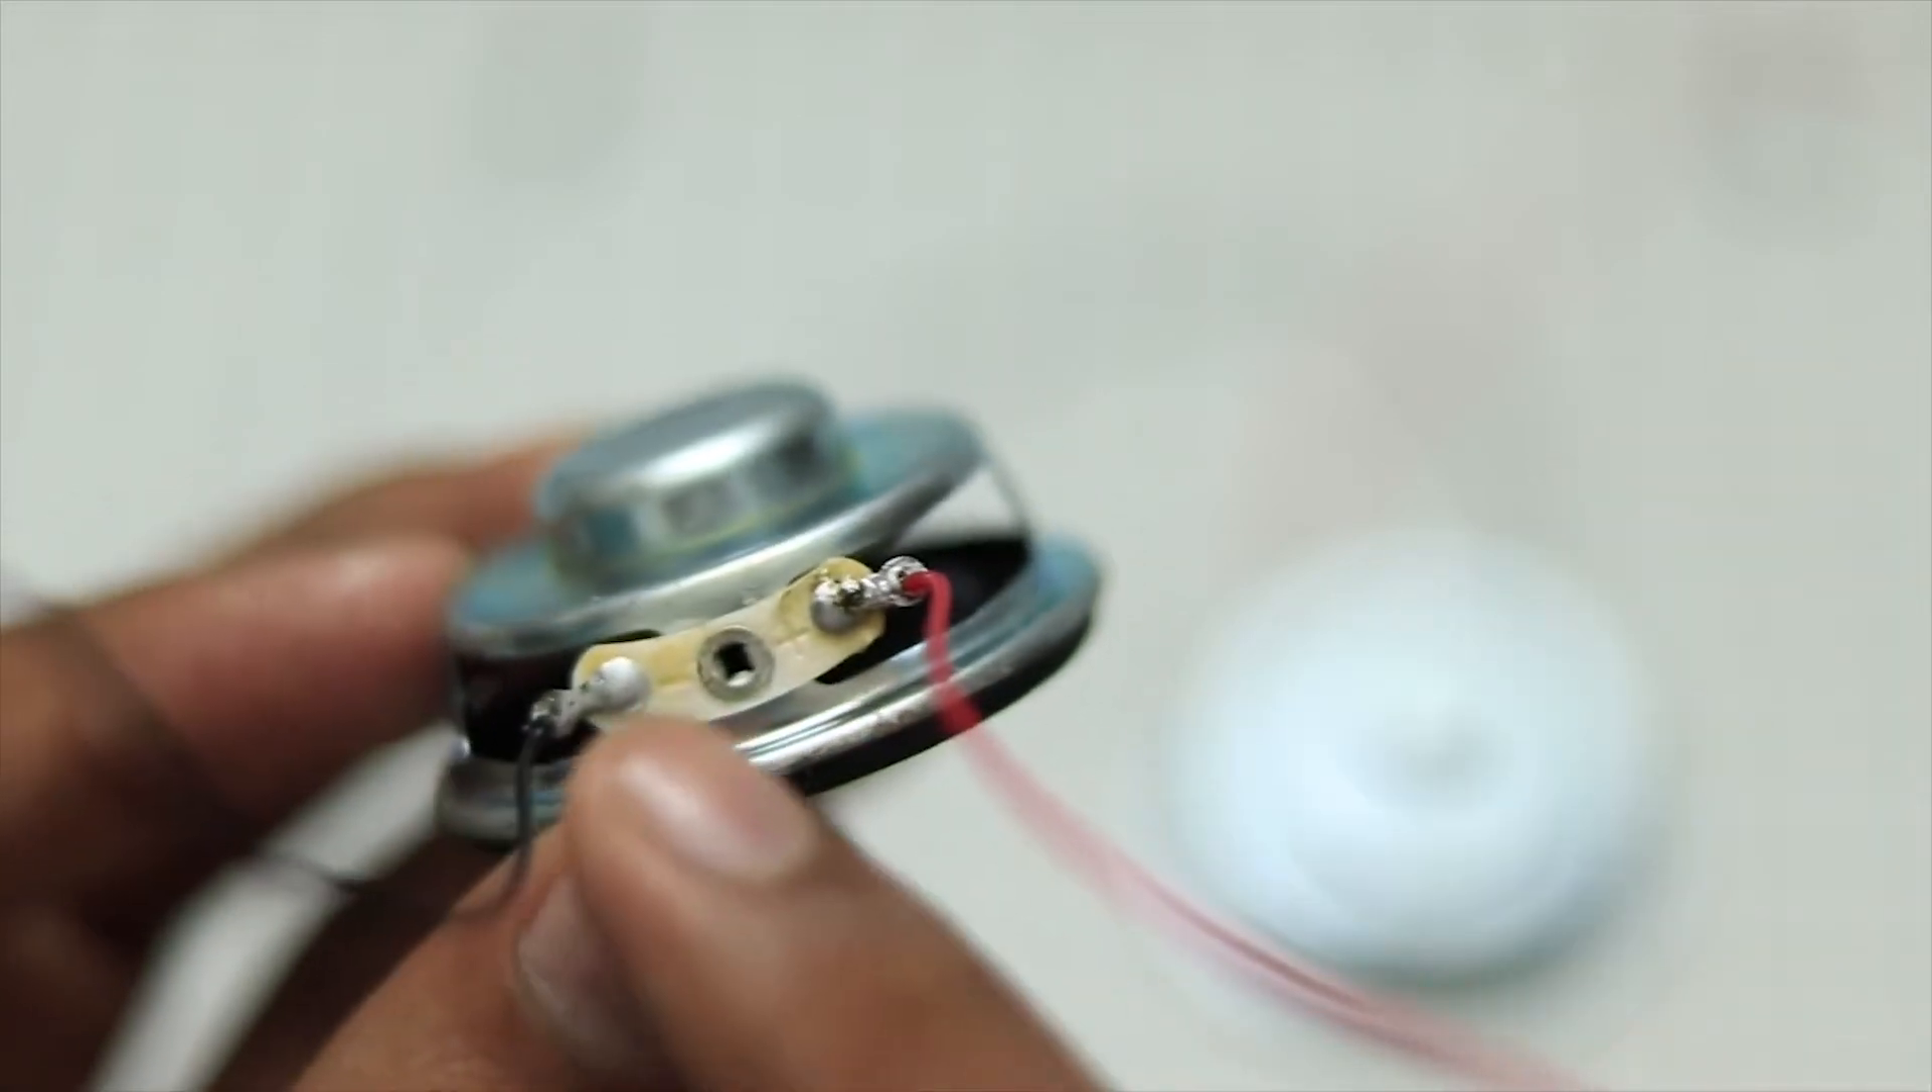So as you can see that I have soldered all the wires.